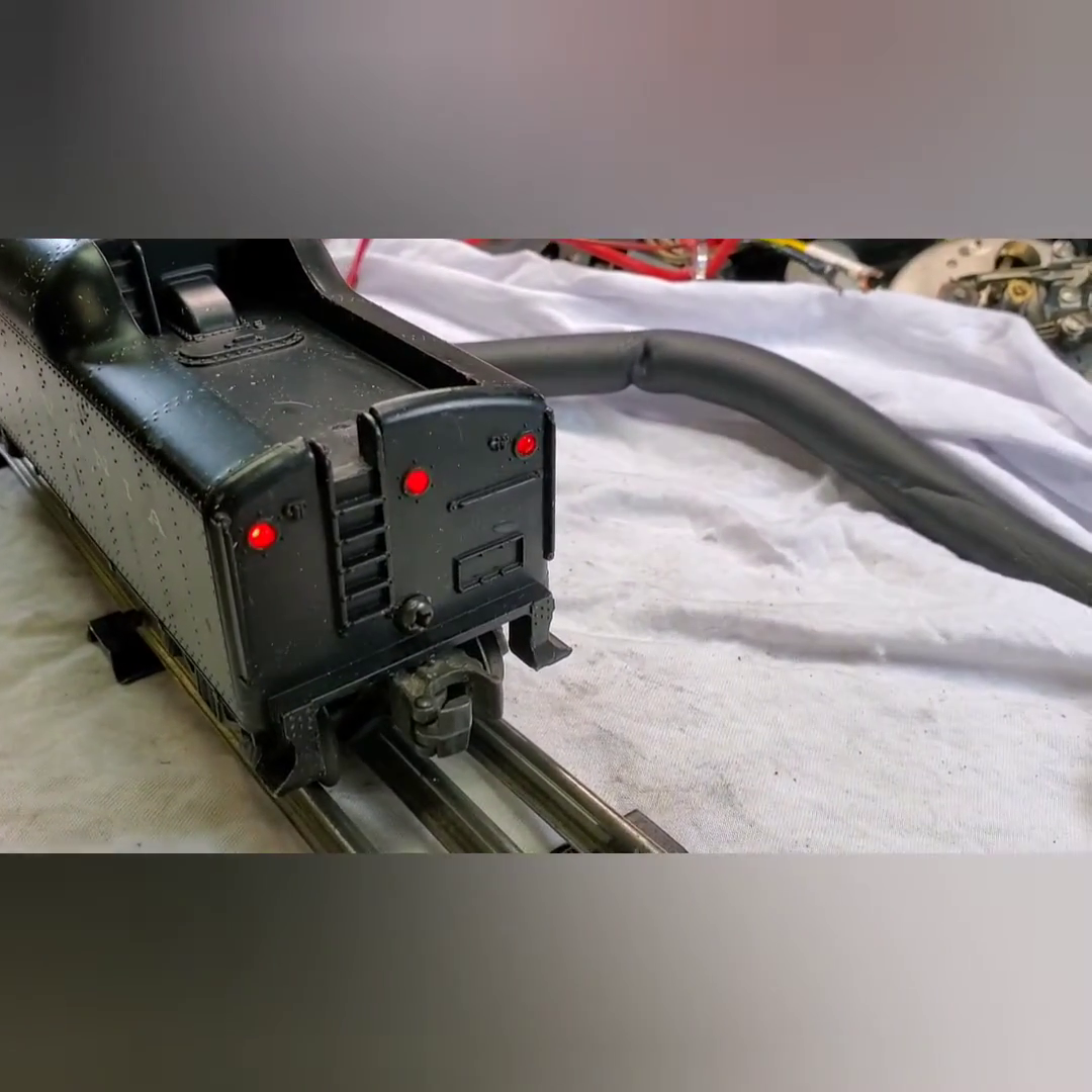So we put three LED's in the empty holes.